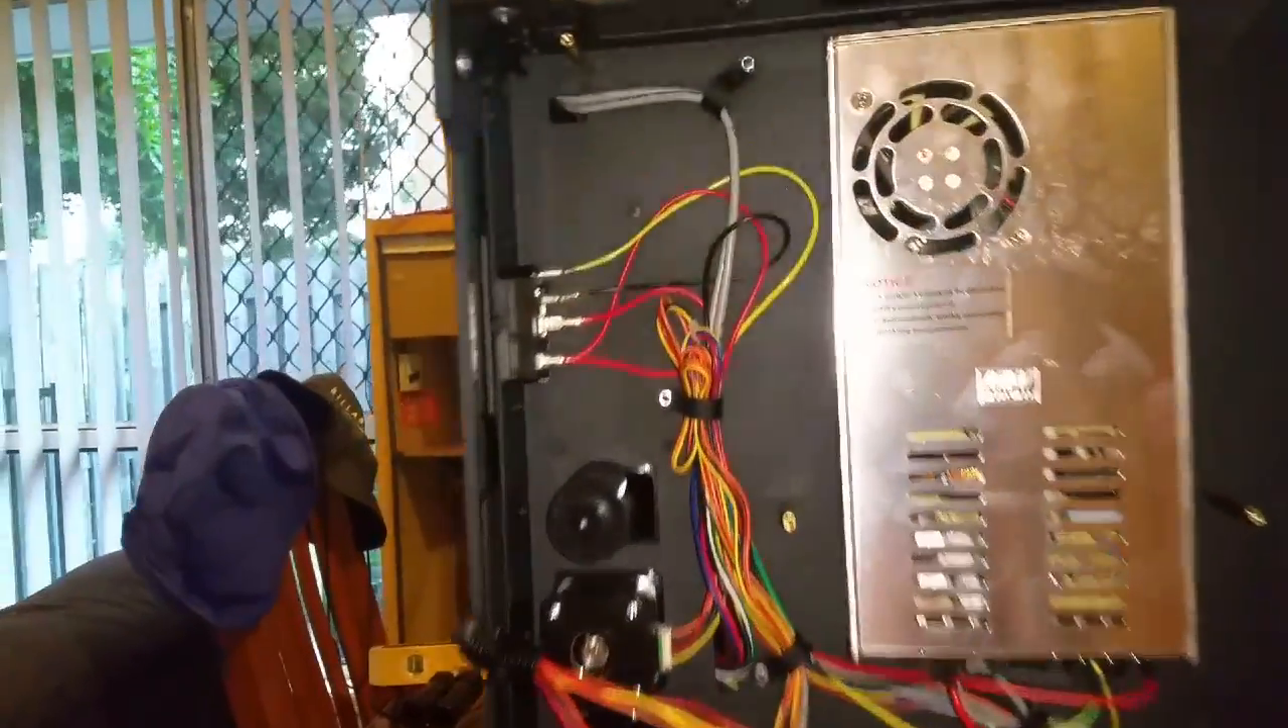Okay so now you can see the cover has been removed.